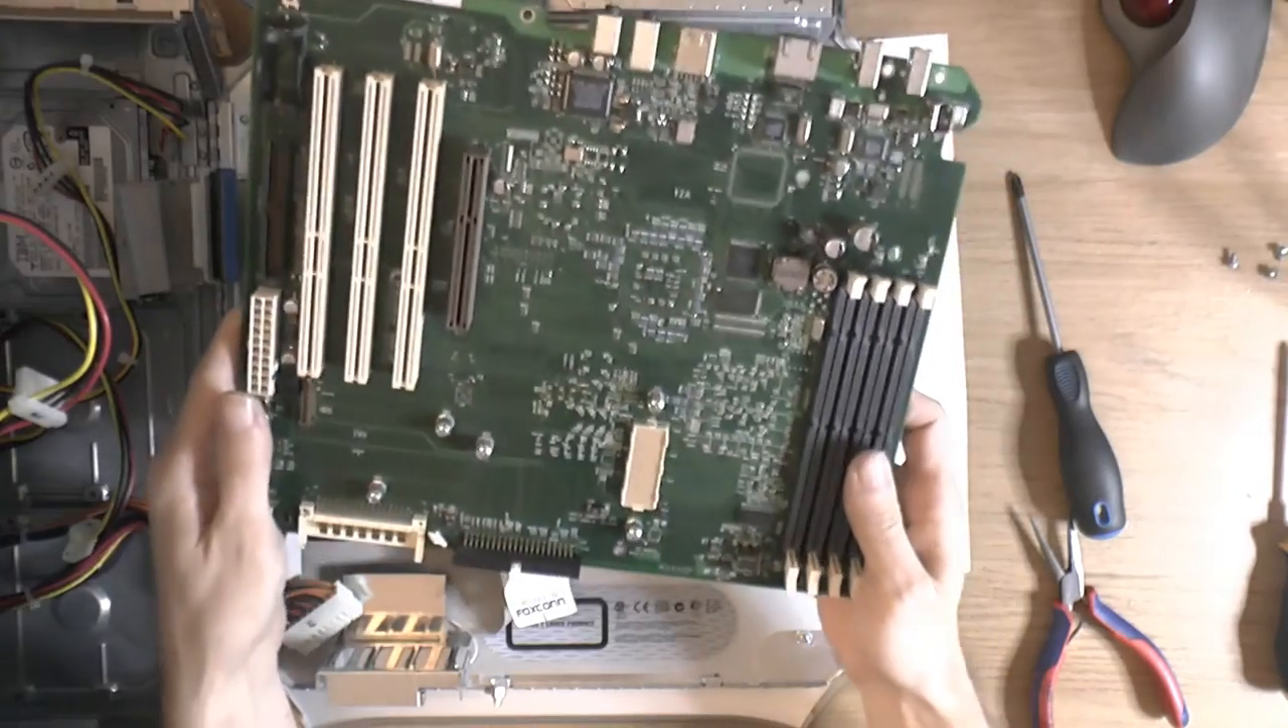So, that's the motherboard then out.